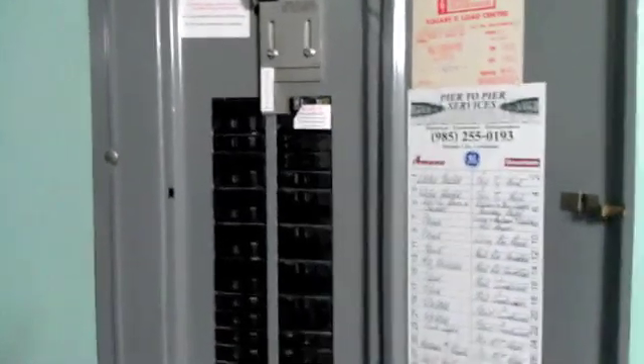All right, we've got the panel cover installed.